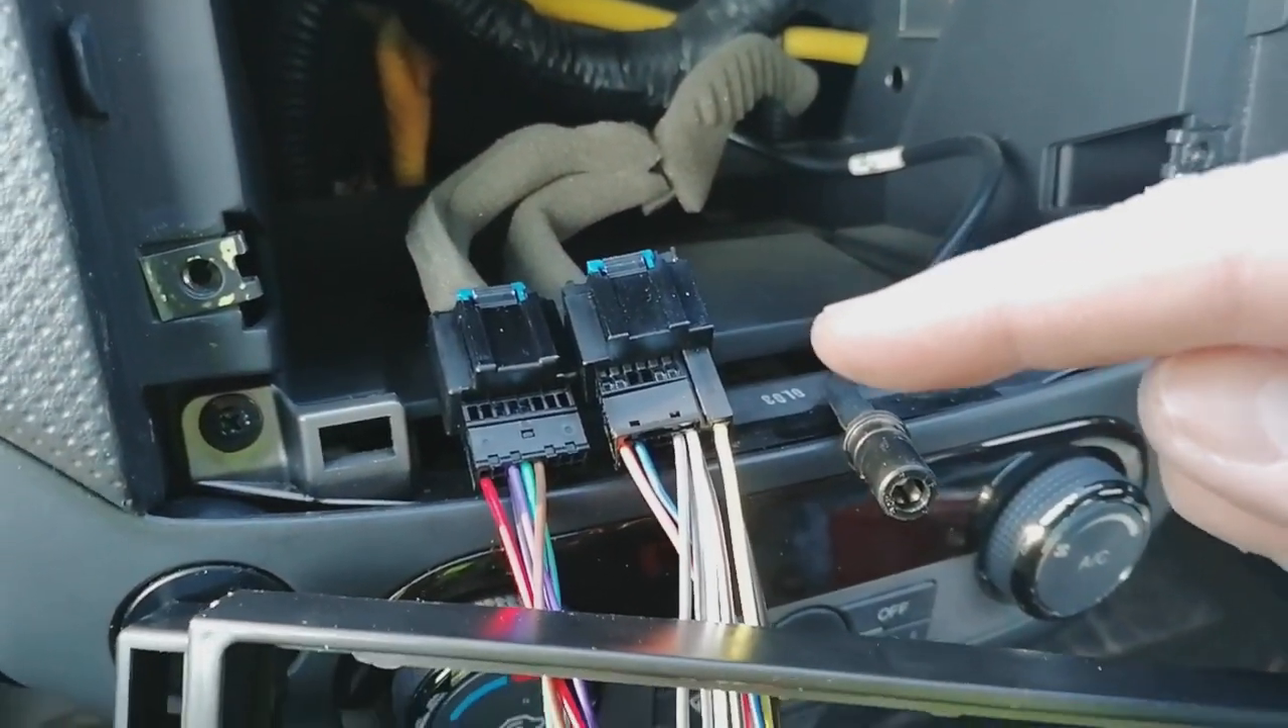Okay there's your wiring harness adapter plugged in and this is the plastic fascia surround for this particular car.